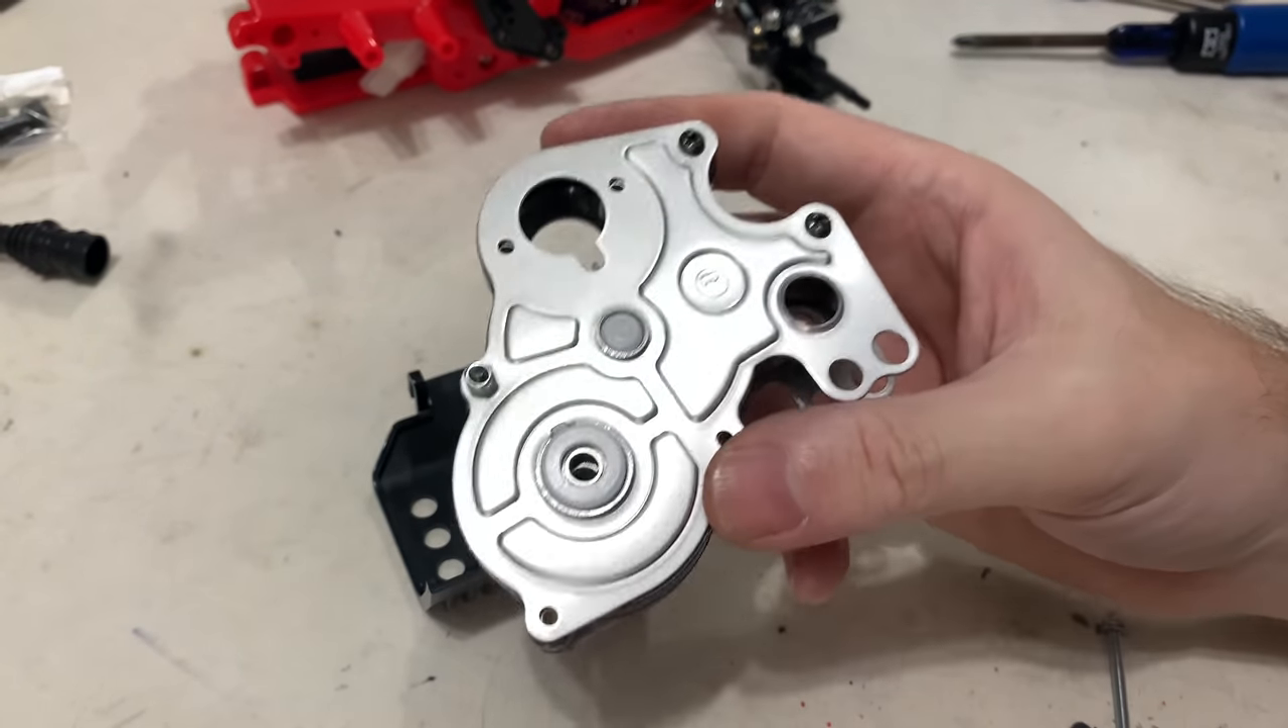So that's the gearbox put together.